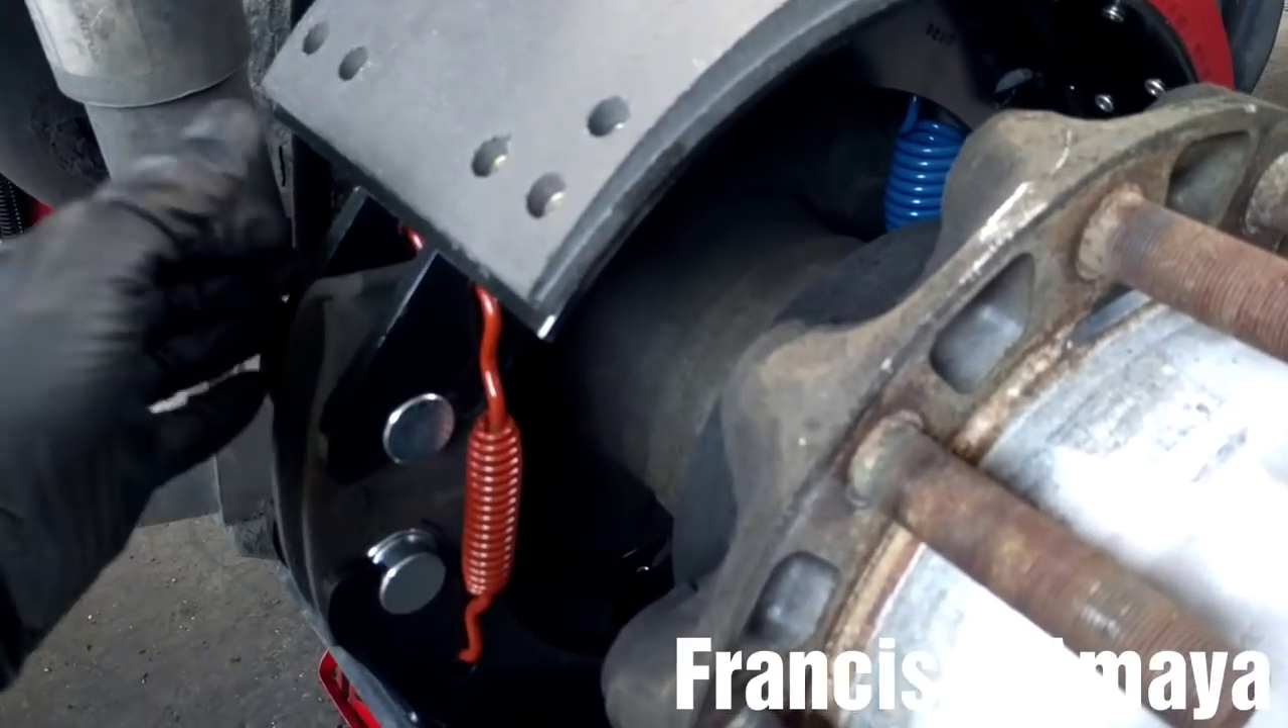So the brake shoe is on position.